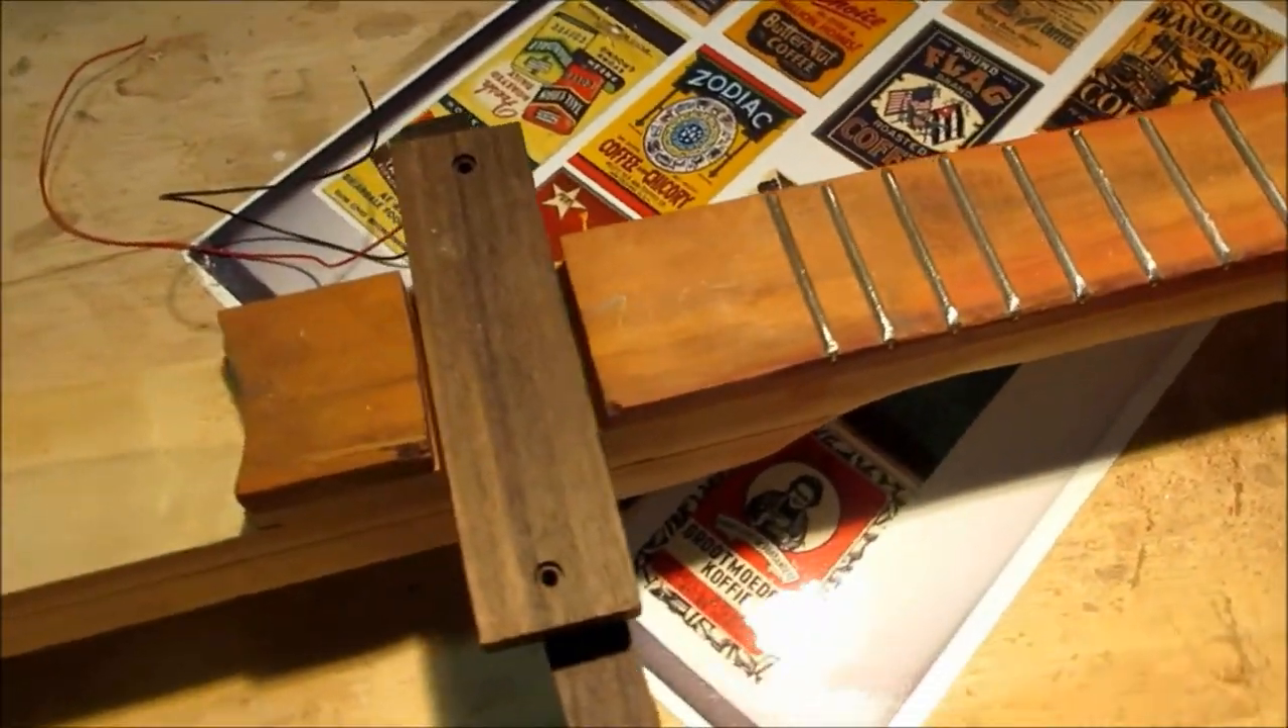The fretting is done.